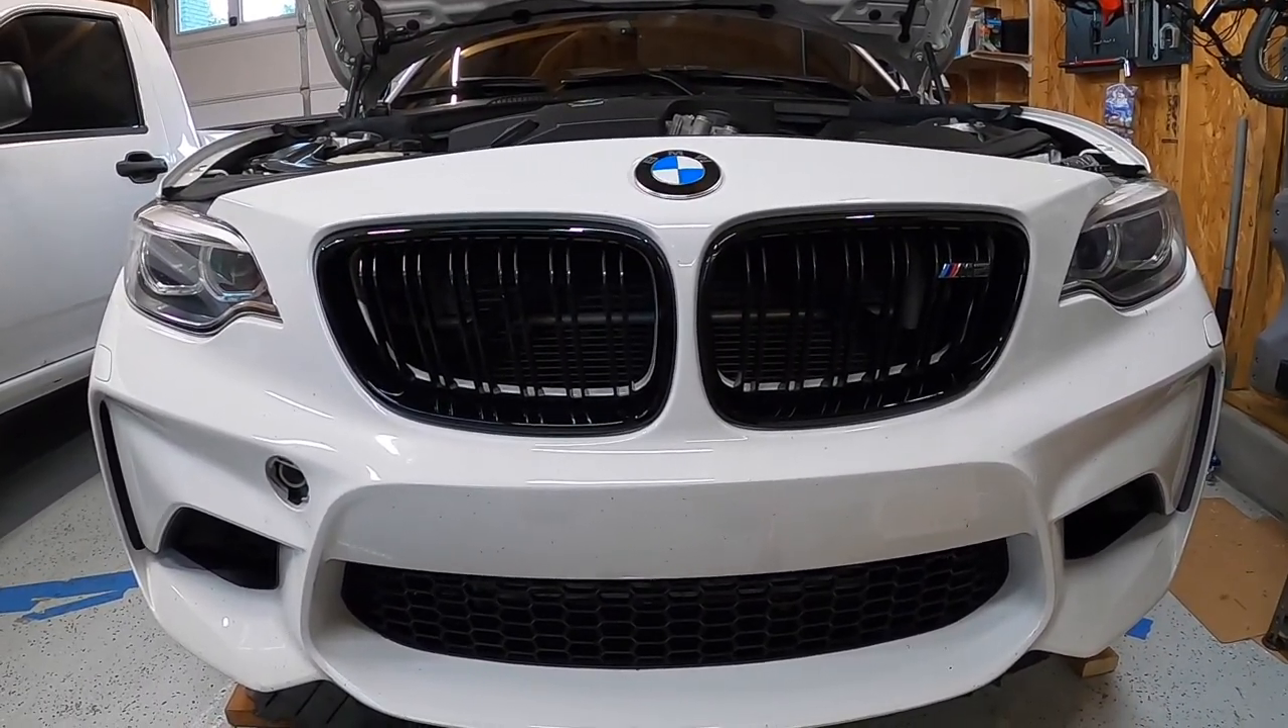You got yourself a 40 45 dollar whatever it is set of grills and they fit up pretty well.